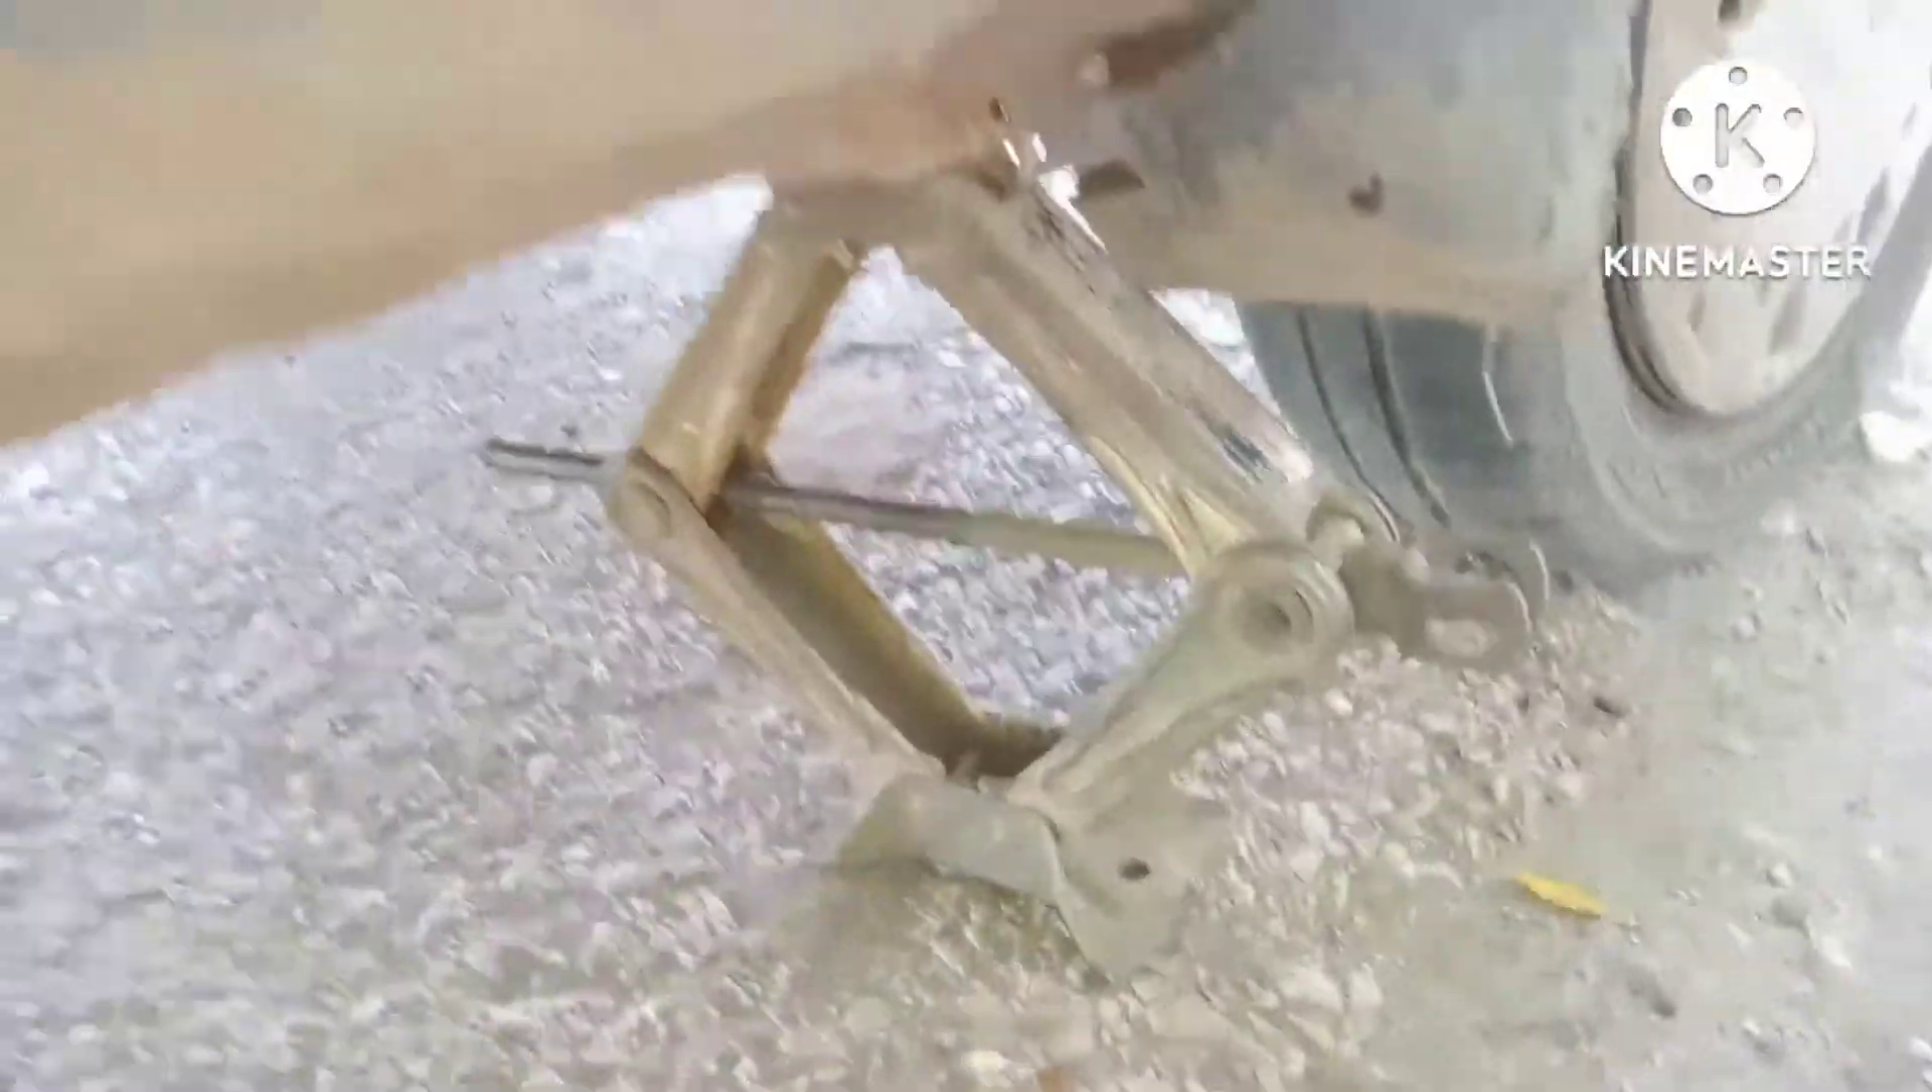यह हमने जेक लगा लिया है।